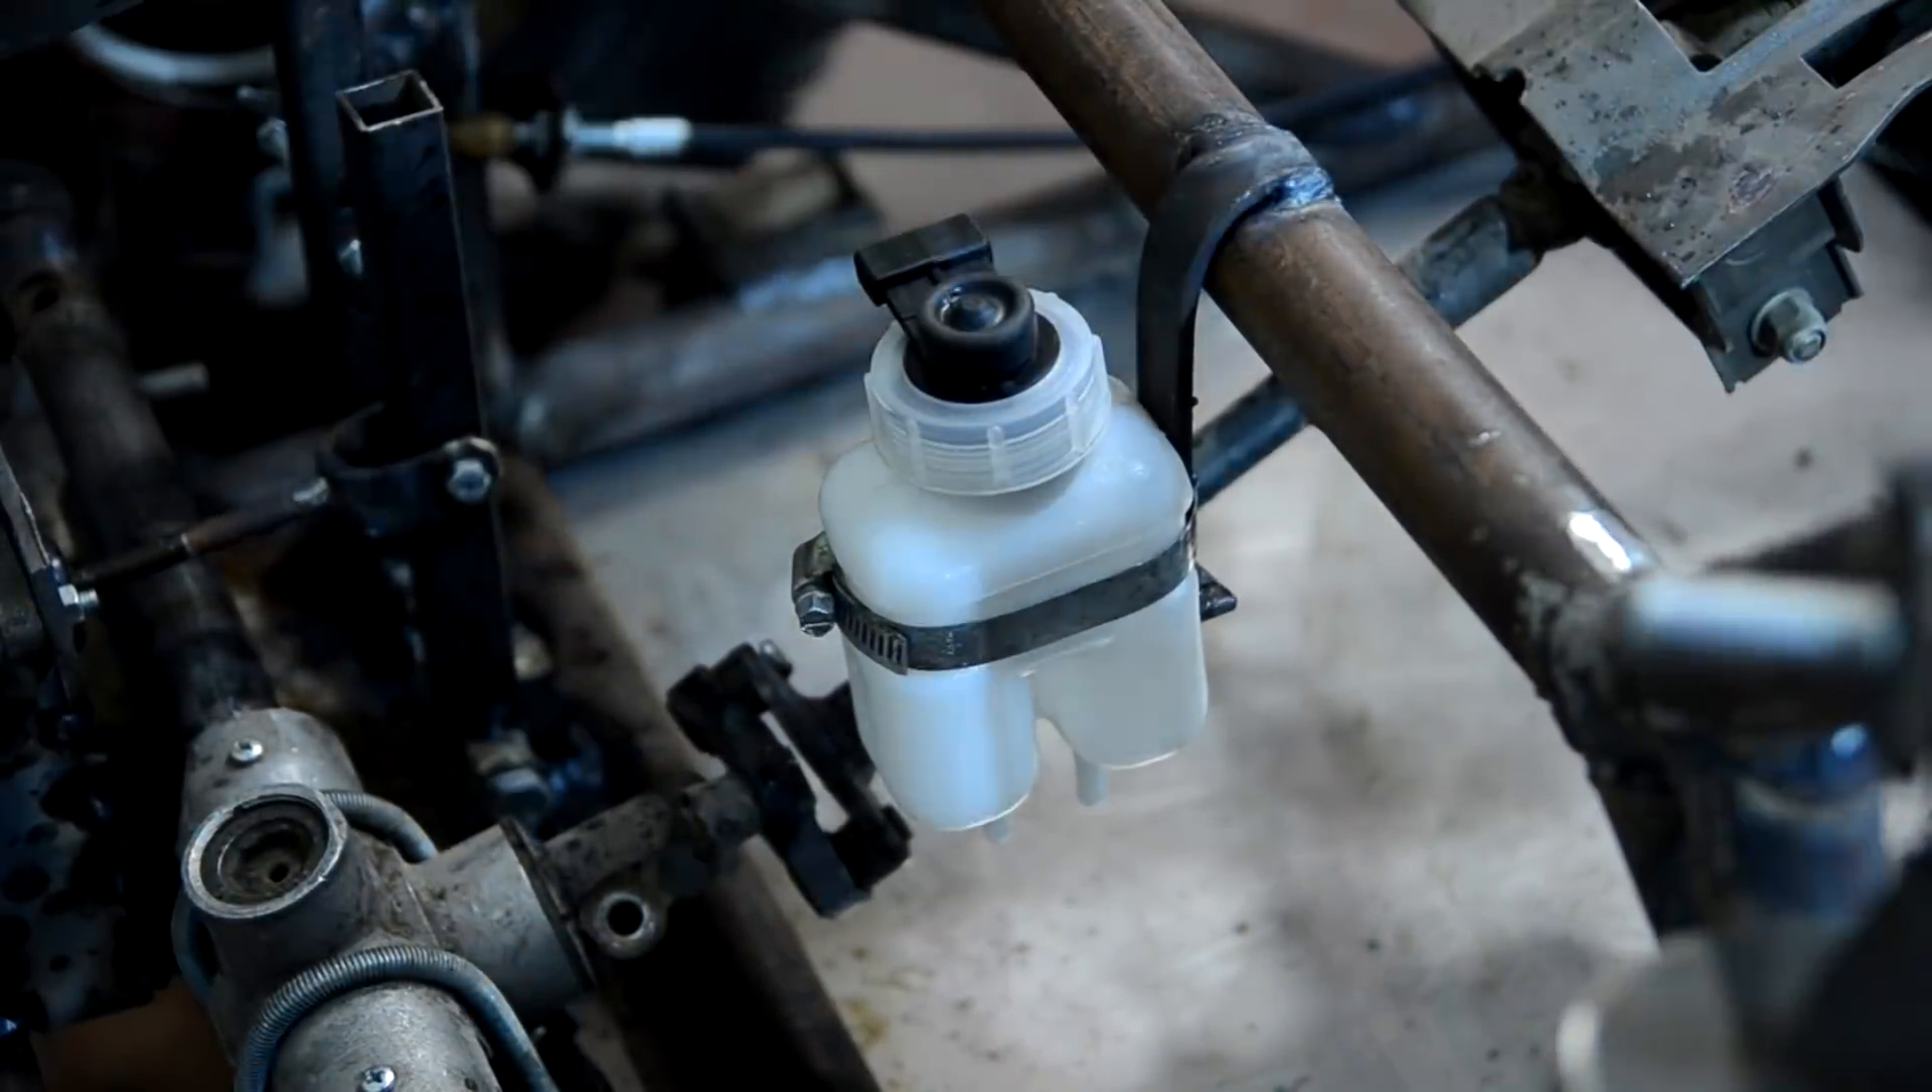К раме прикрутил бачок для тормозной жидкости.